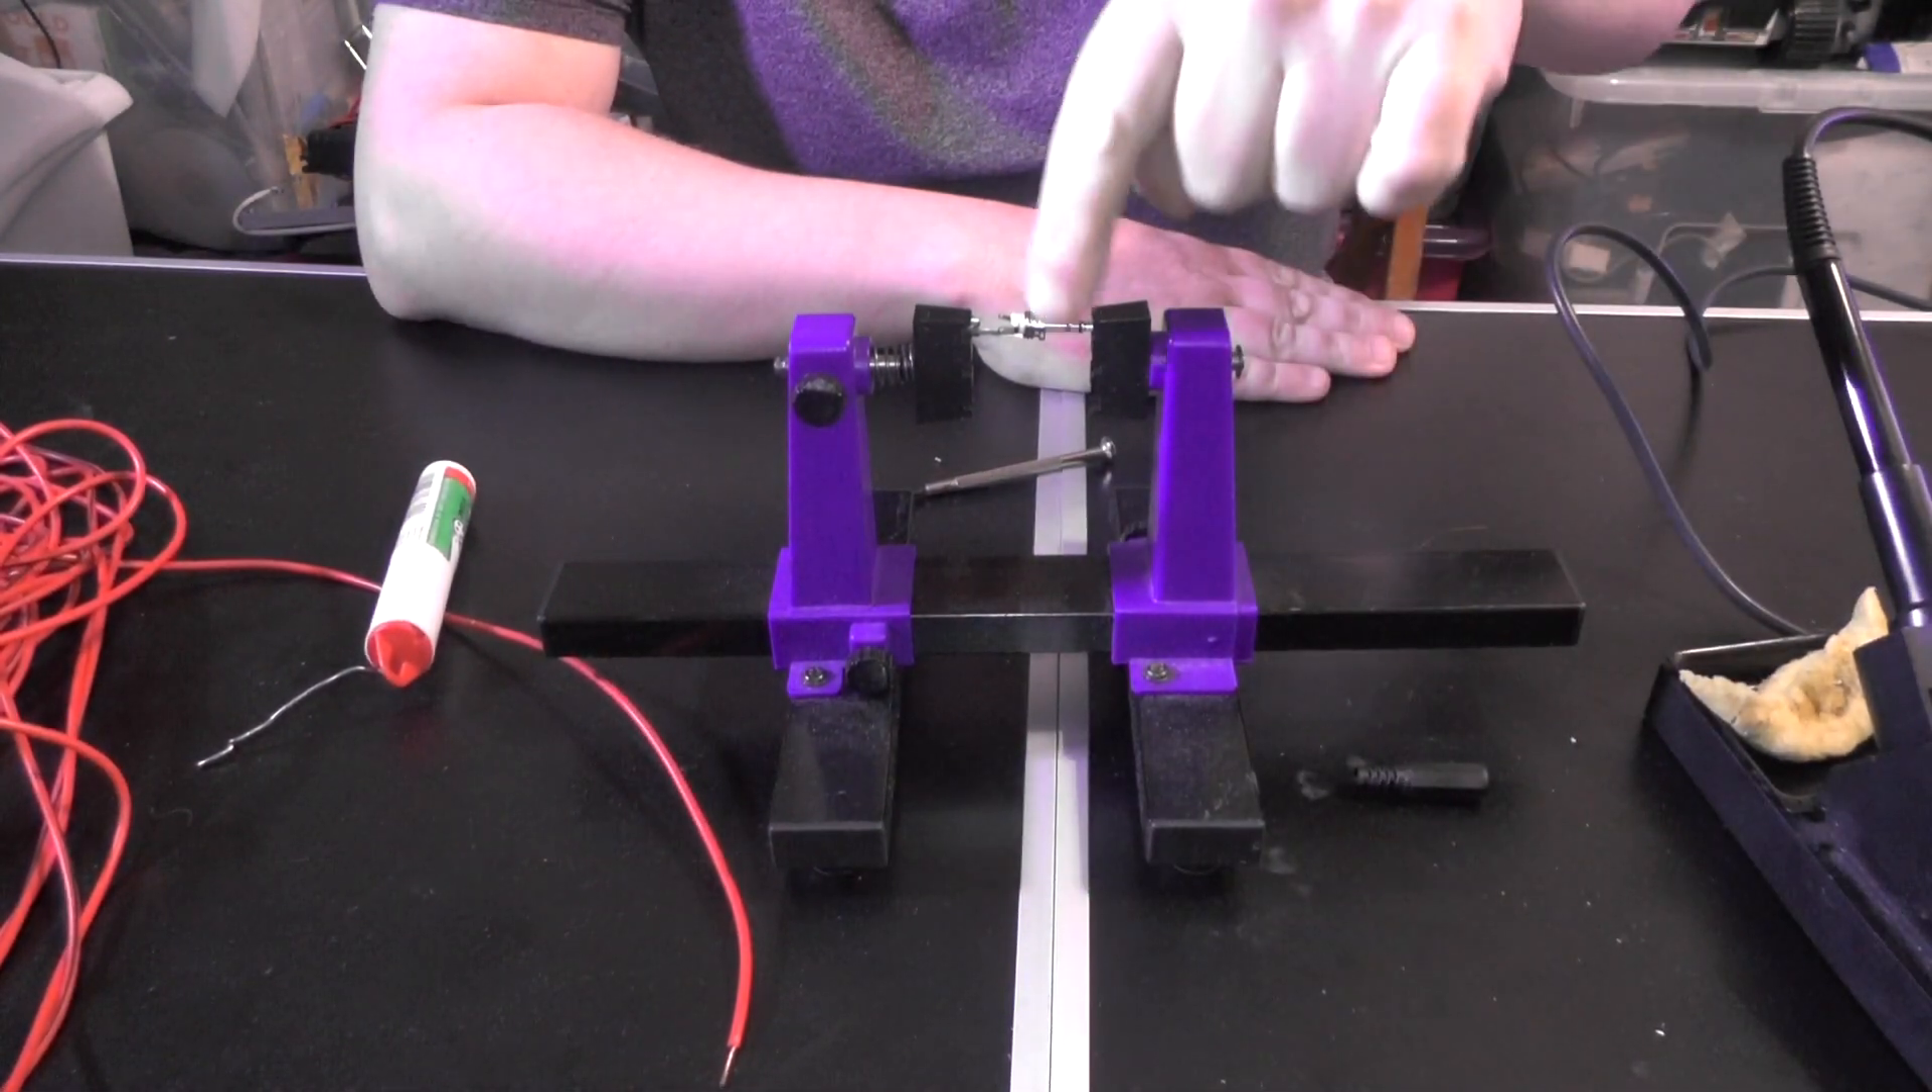I've taken the black plastic part off and the jack plug is placed in the helping hands.